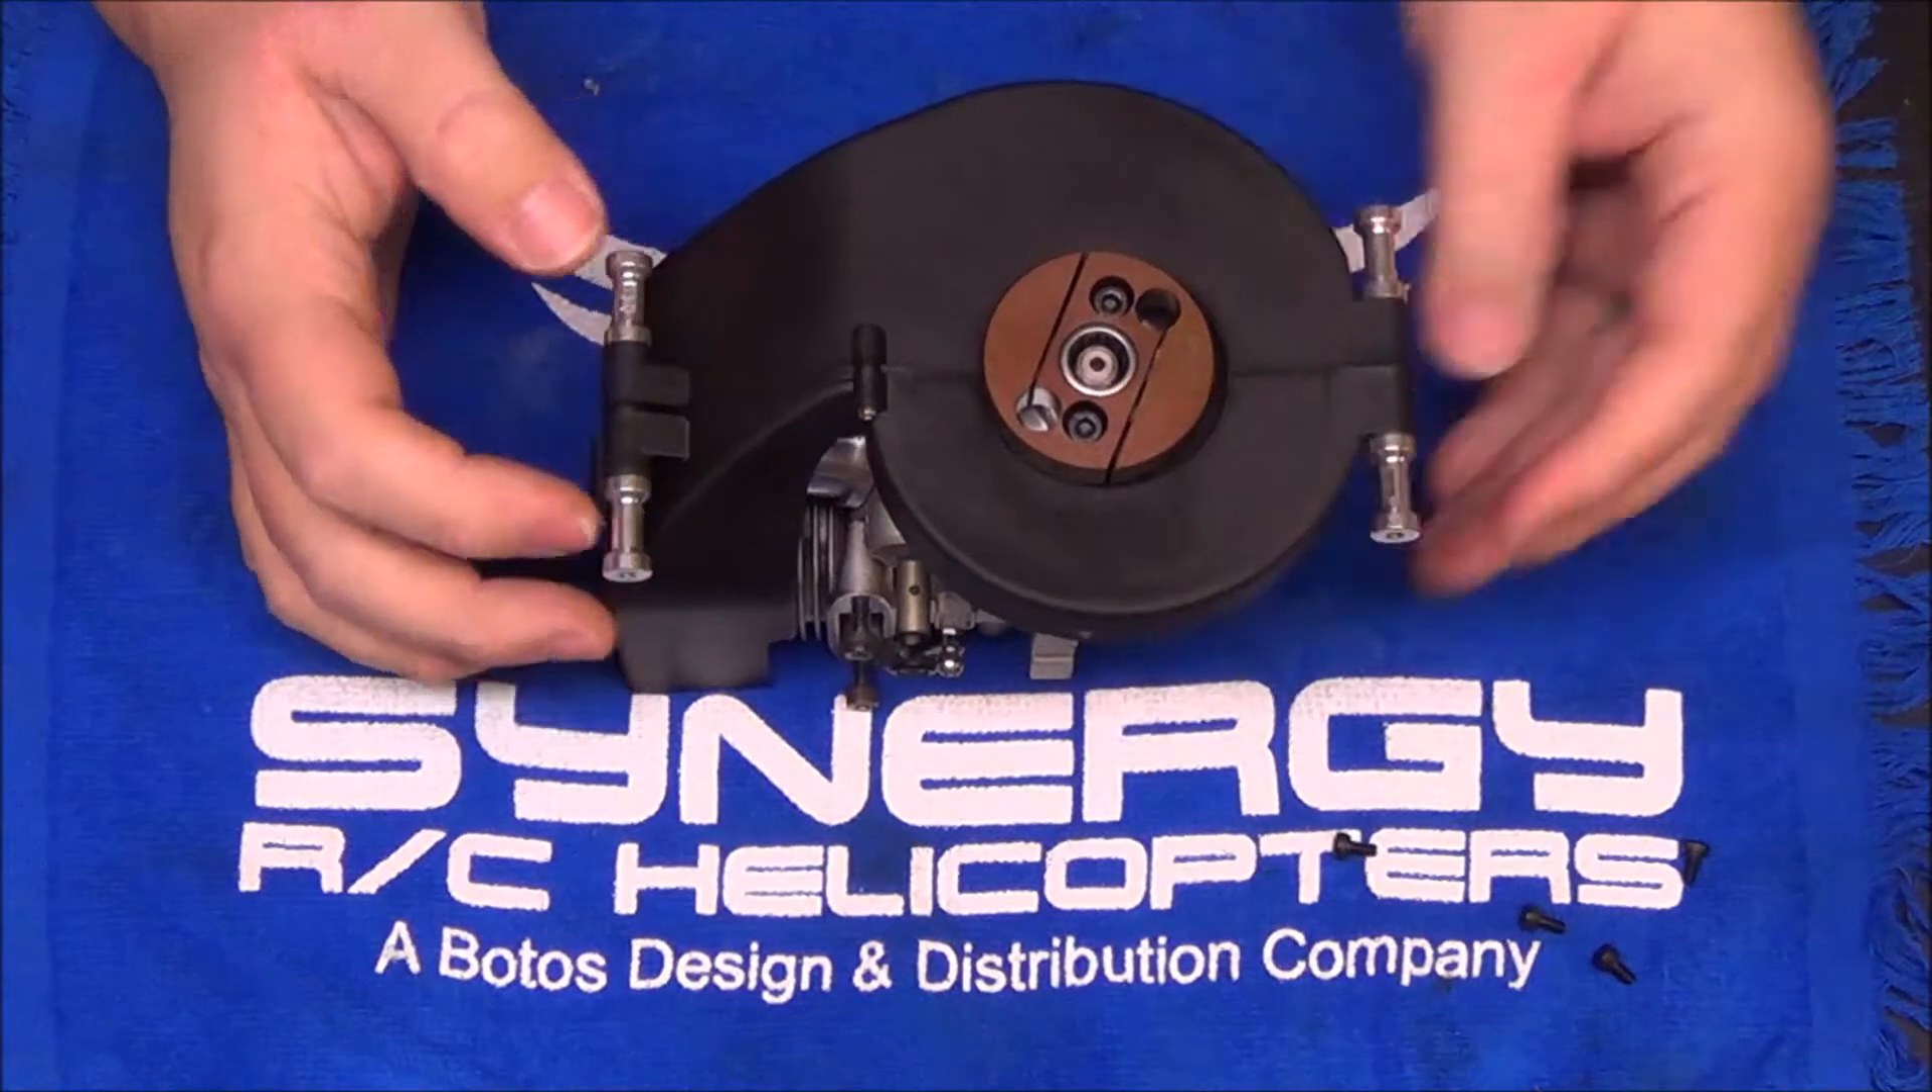Fan shroud, motor assembly completely done. Standoffs on.